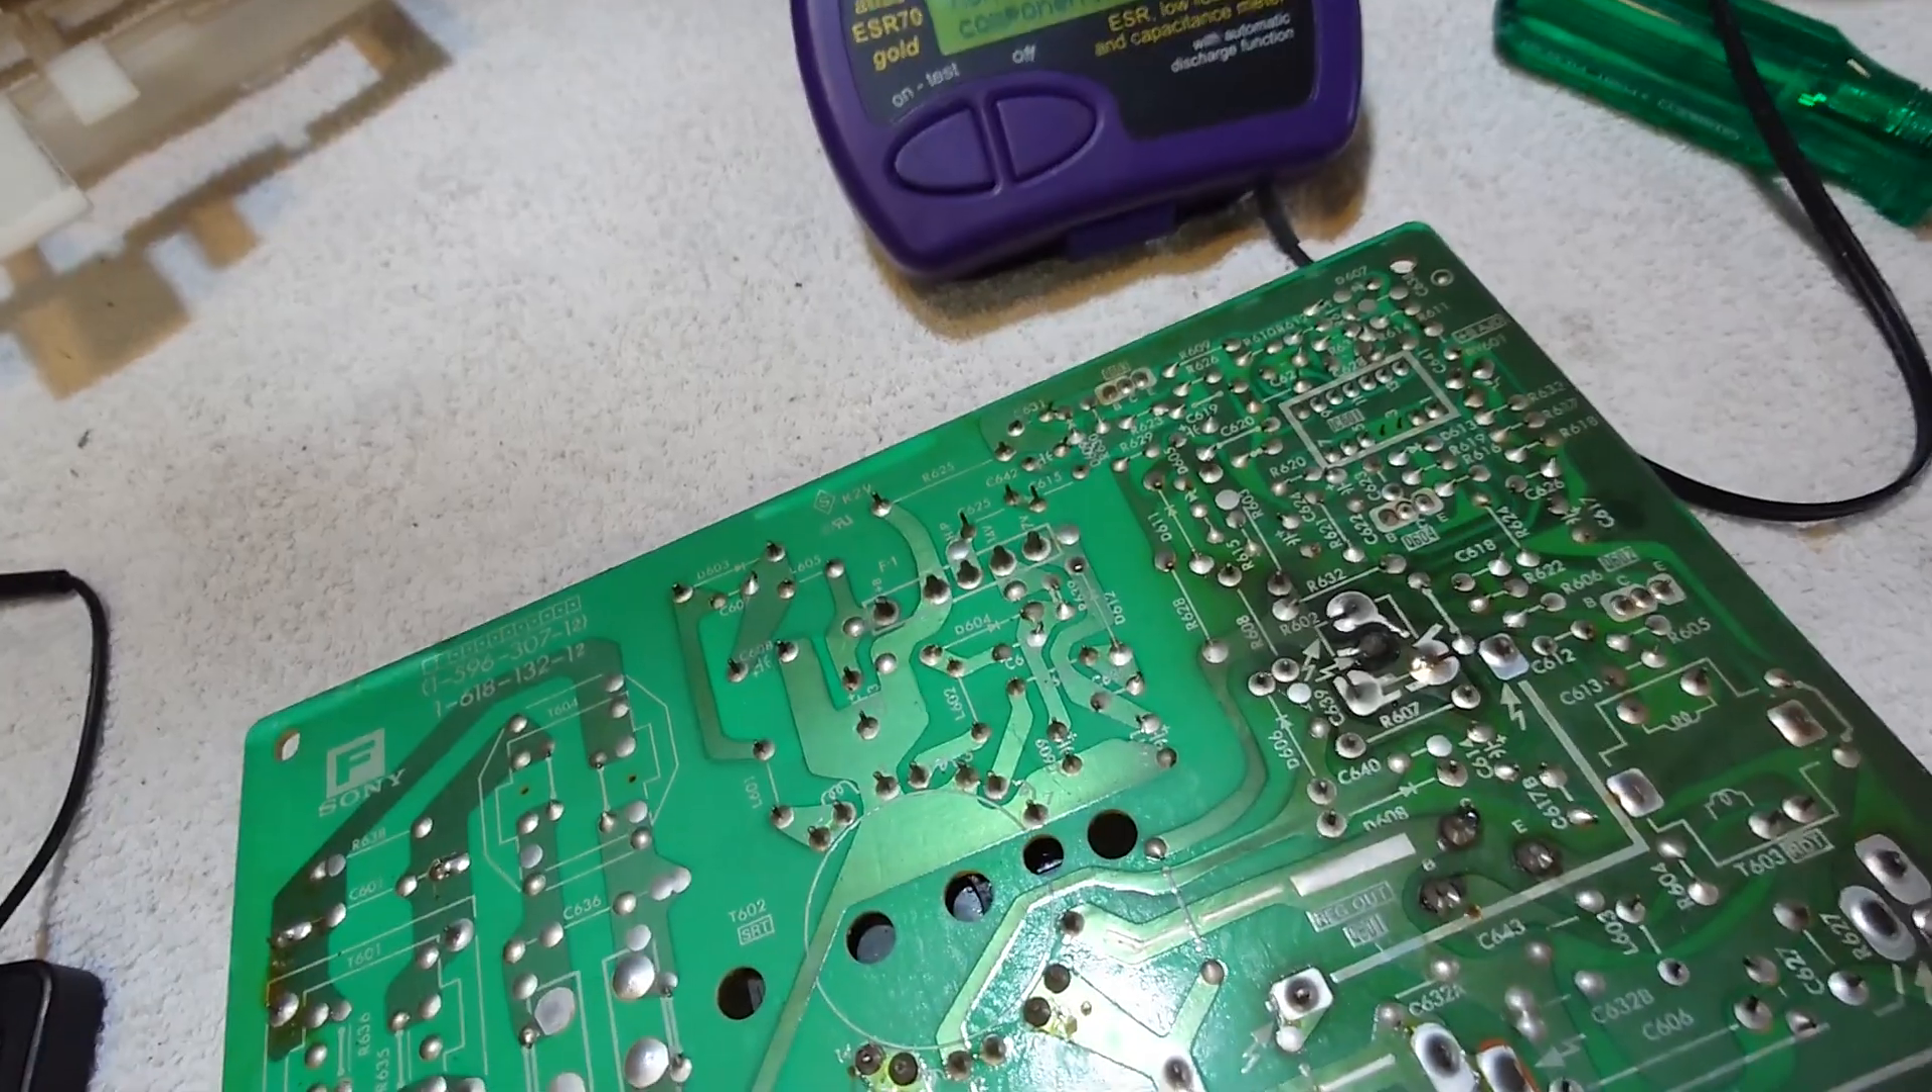Hey, guys, so I took the power supply board out. It's a little board that hangs on the left side when you're looking at it from the rear.